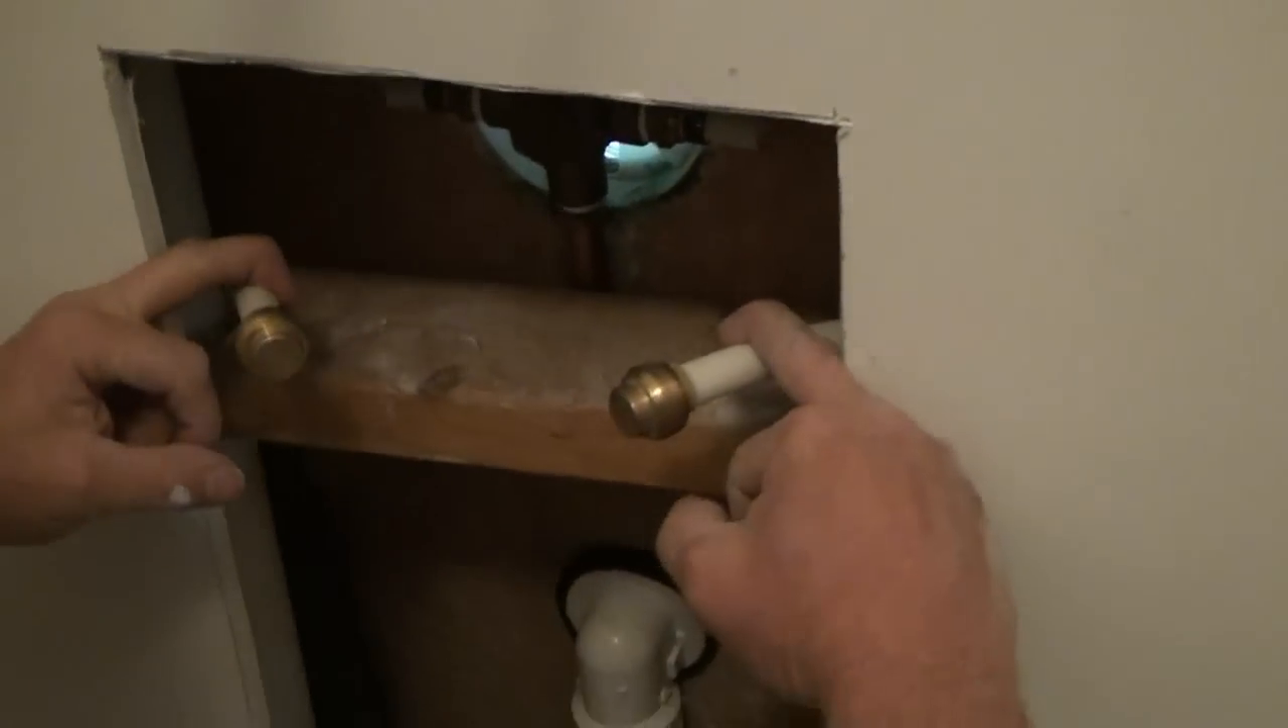All right, now I've capped off the hot and cold water.